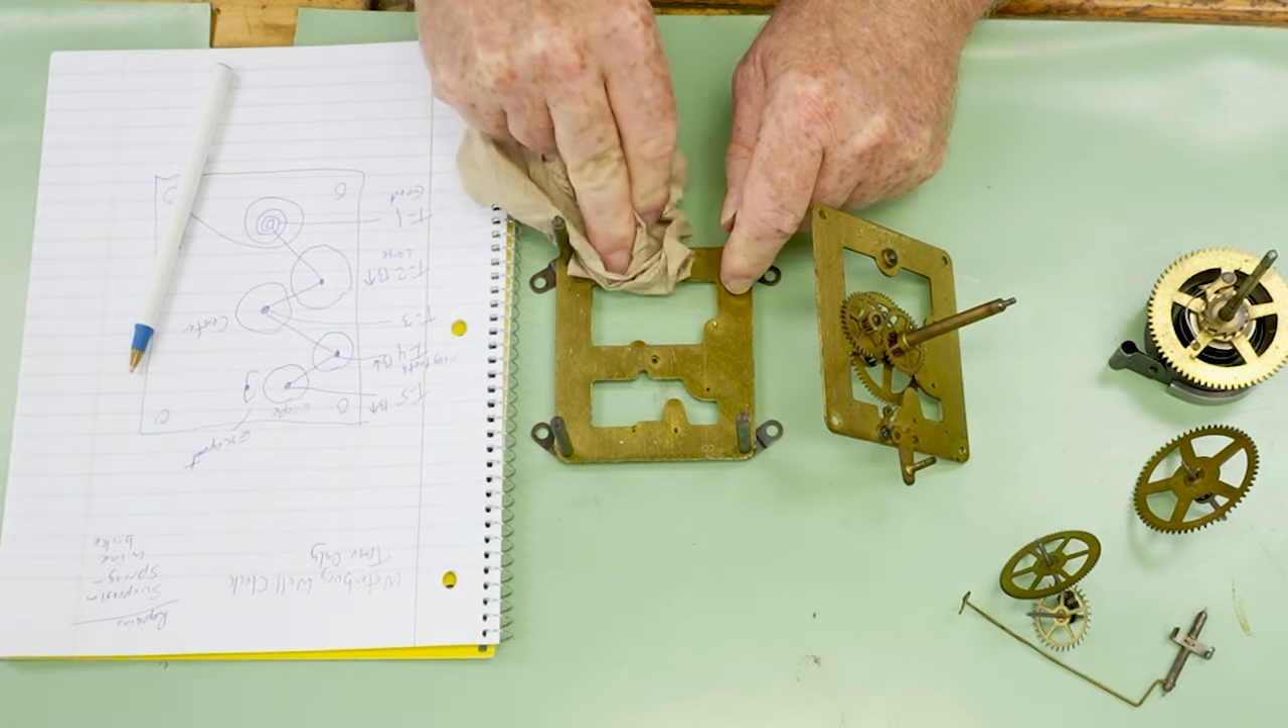So at this stage, we have what we might call the back plate or the bottom plate completely disassembled.